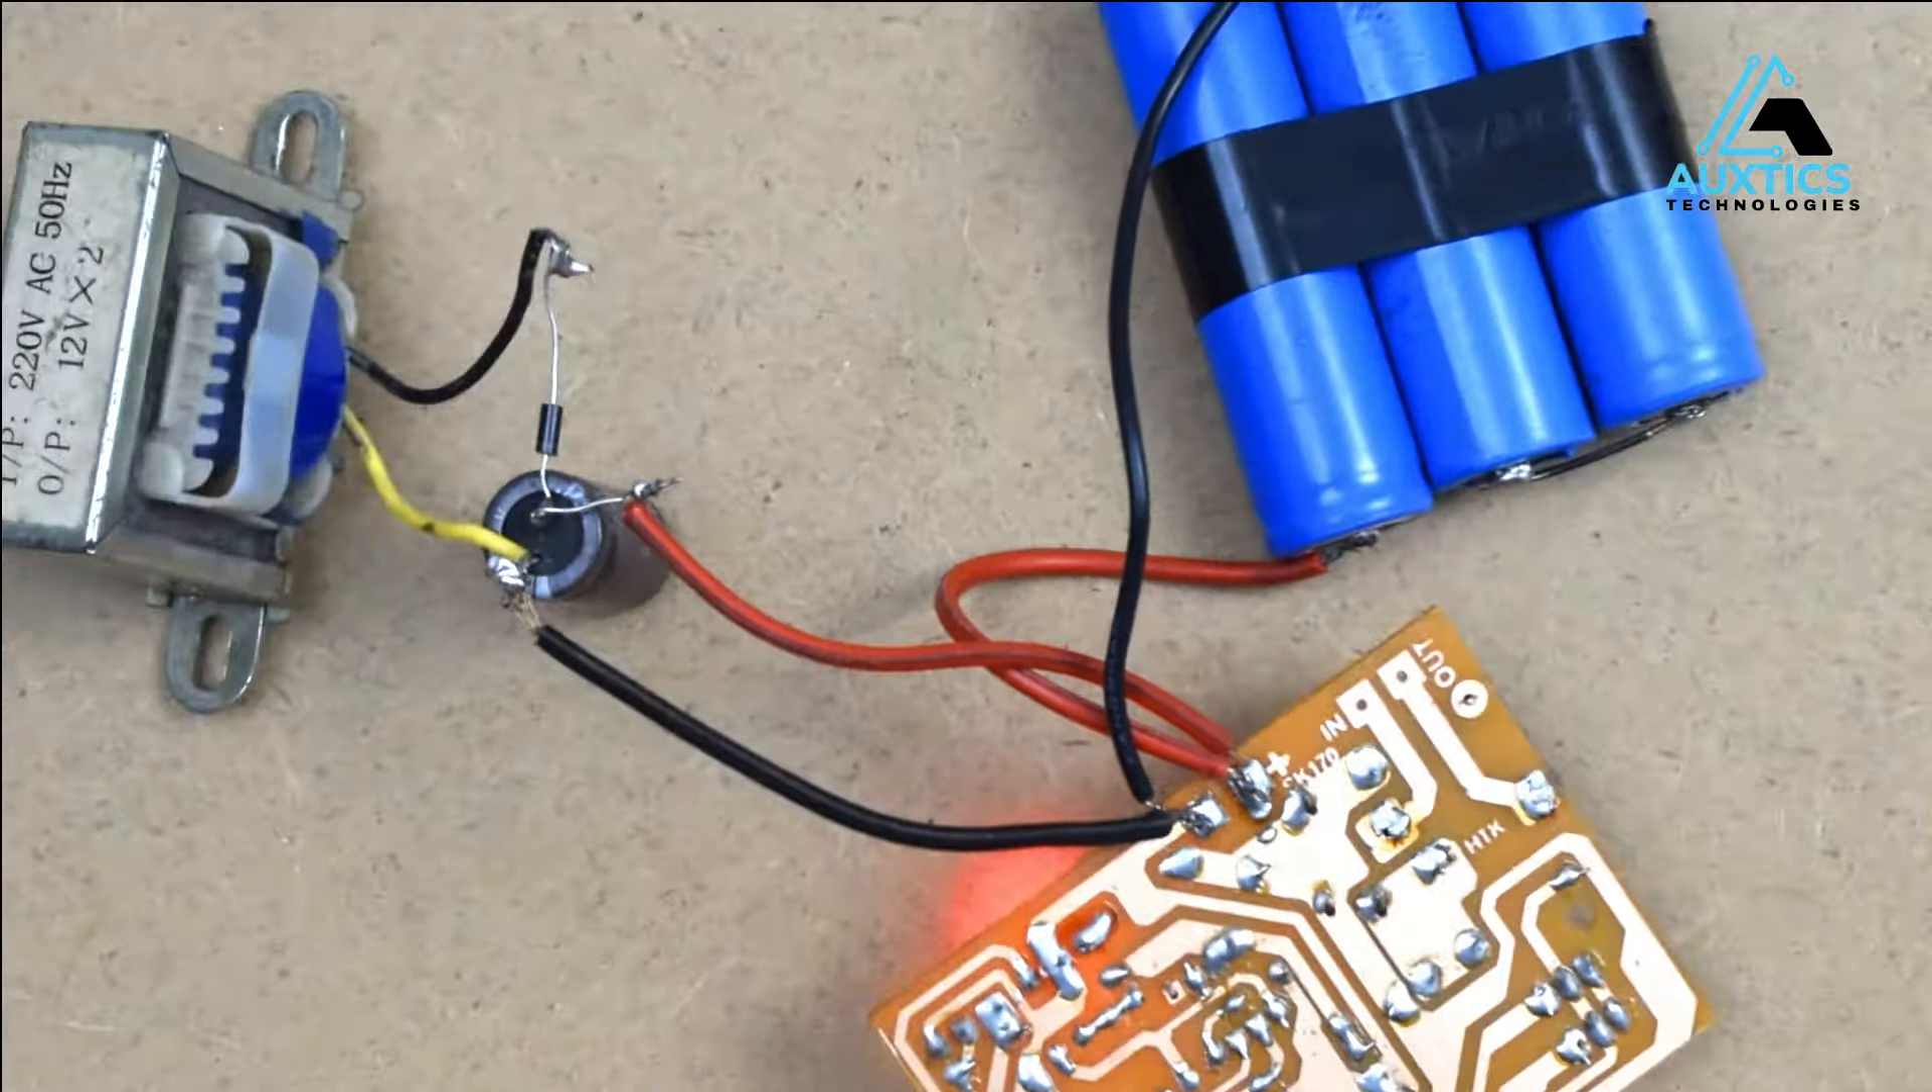जो battery है battery bank है यह भी attach कर दी है।